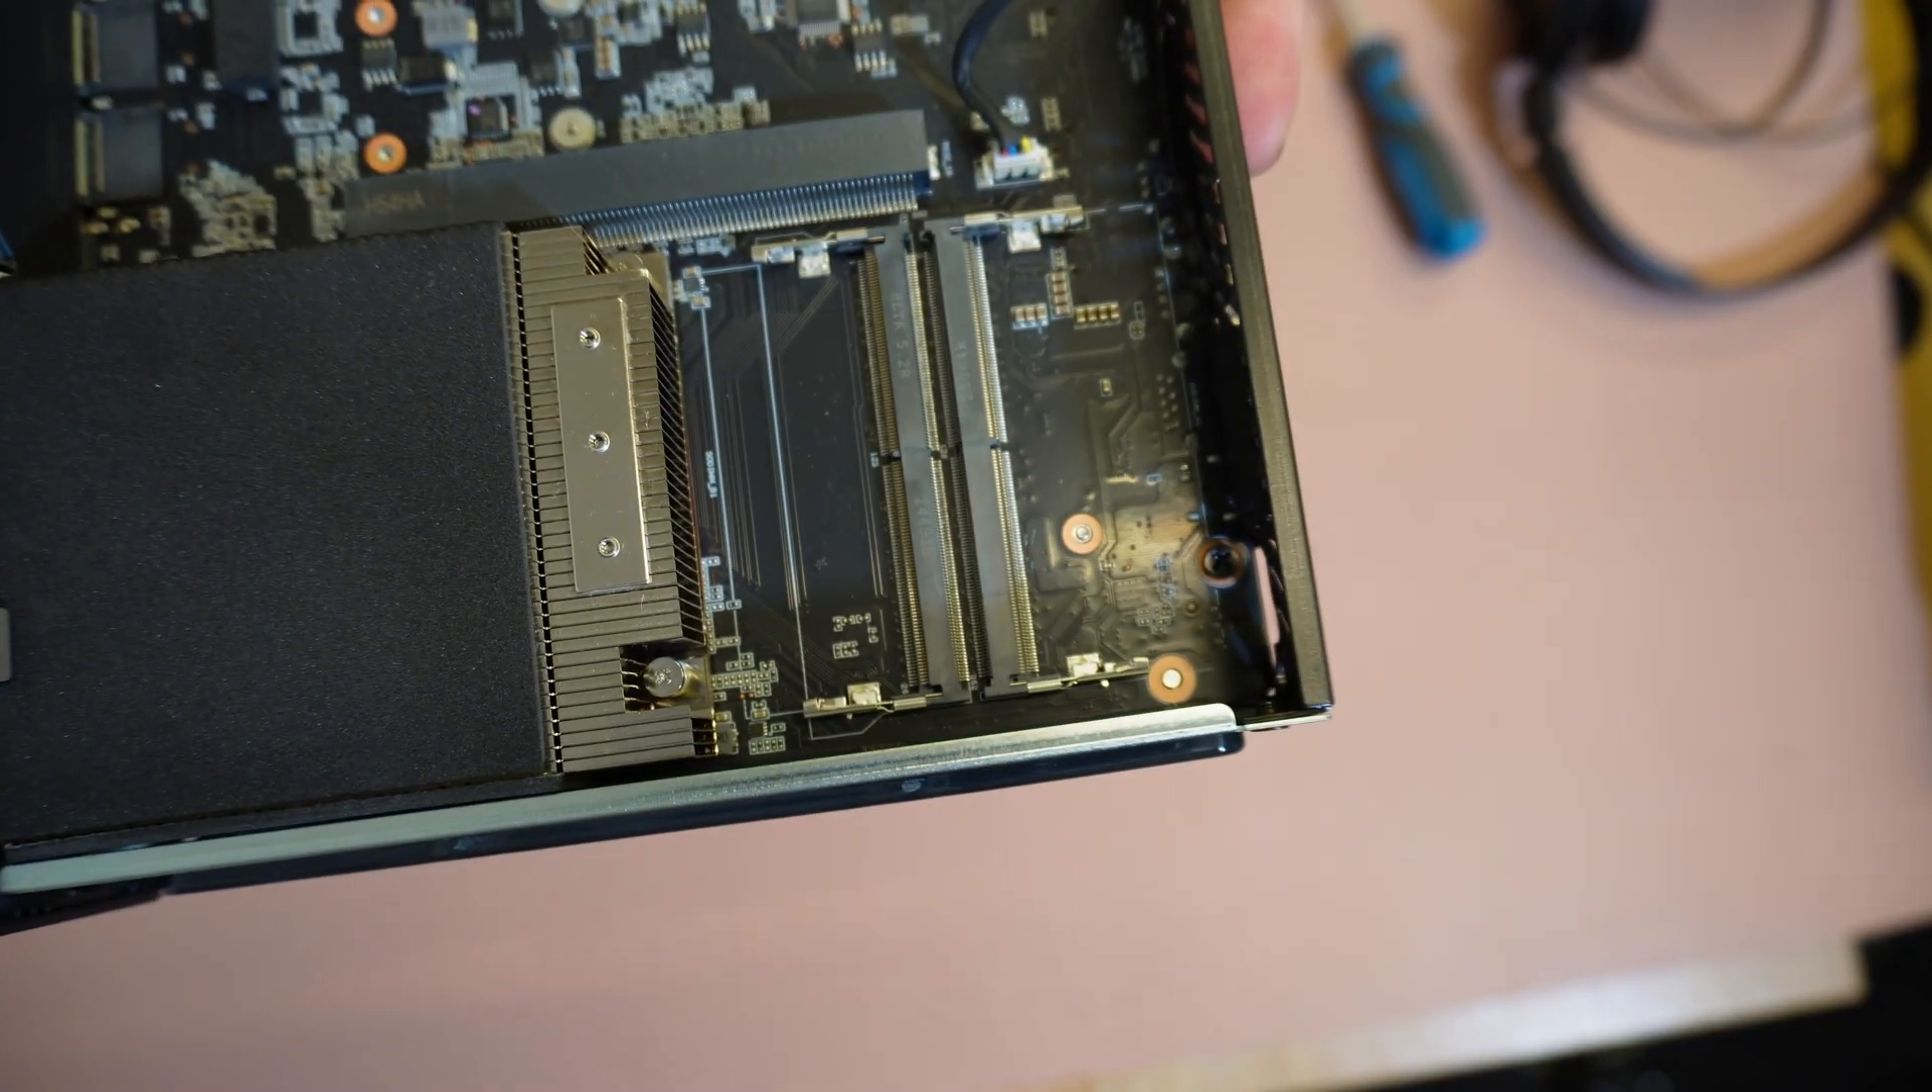Now we can see the memory slots exposed.